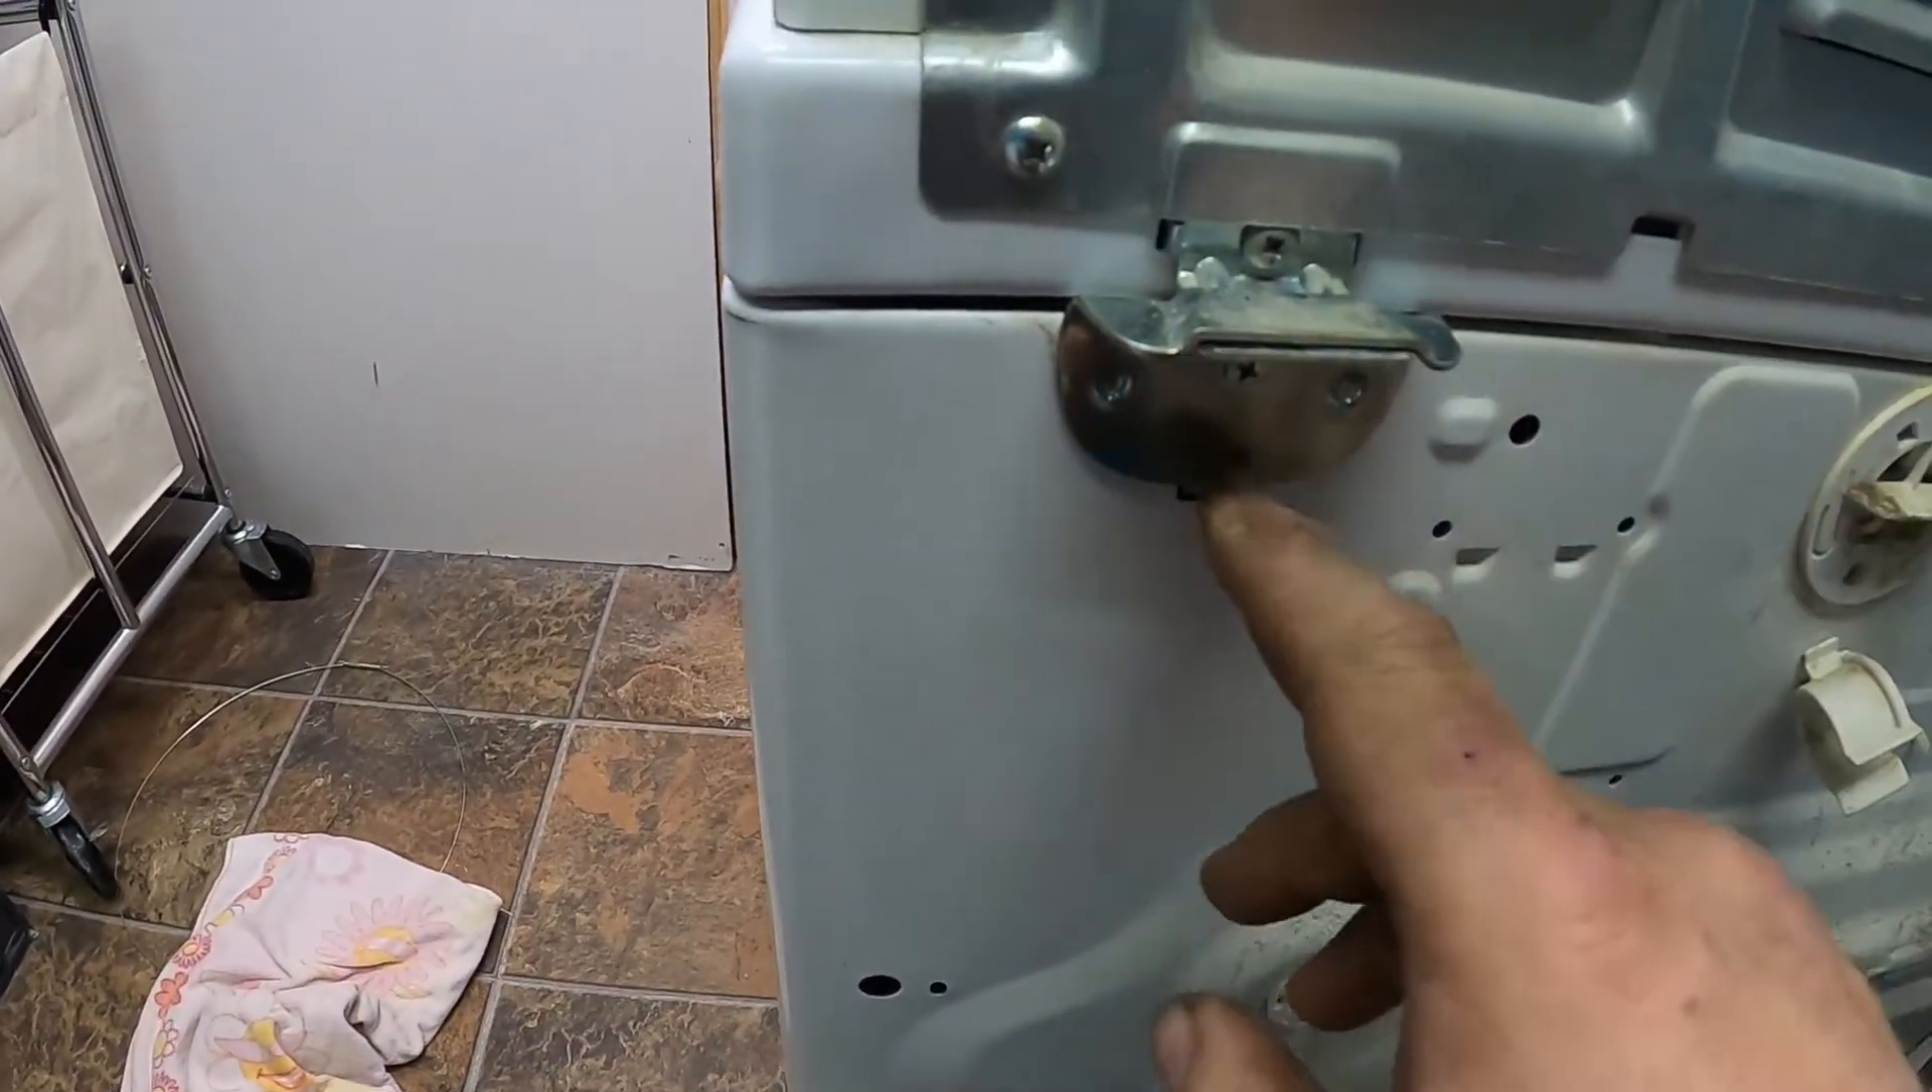So, we got the screws back in here.